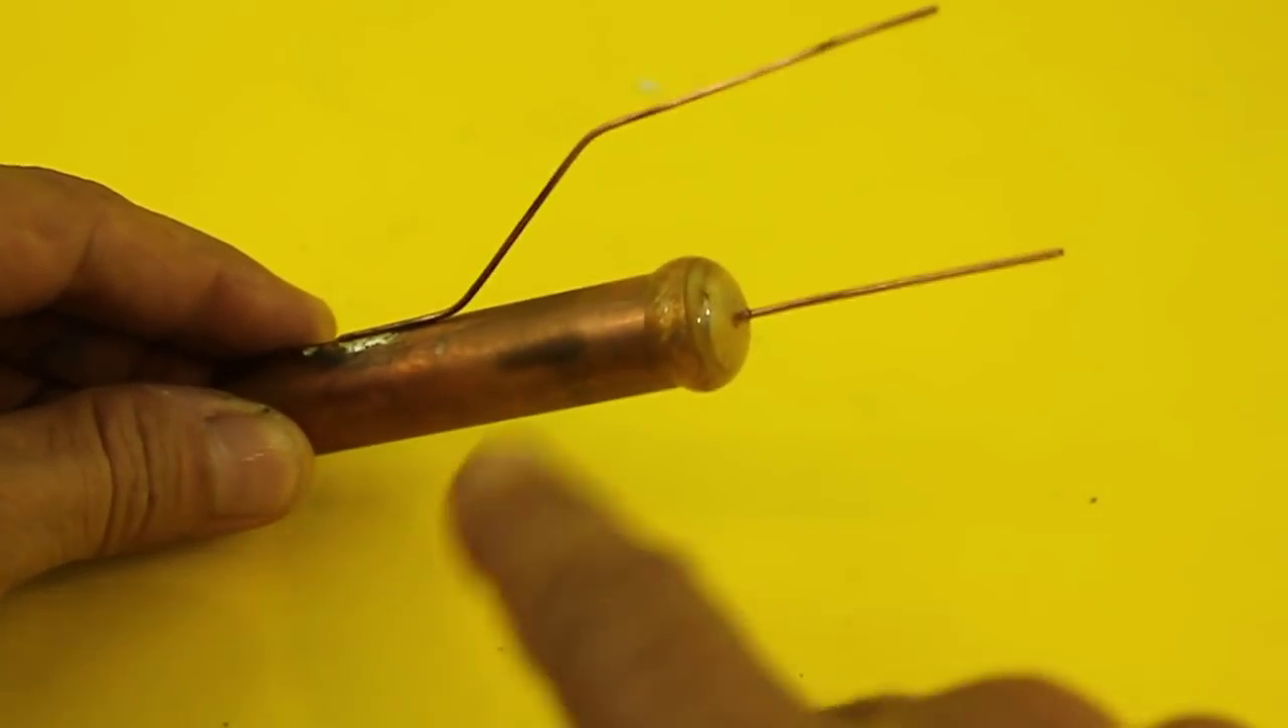I soldered another piece of wire to the copper tube.